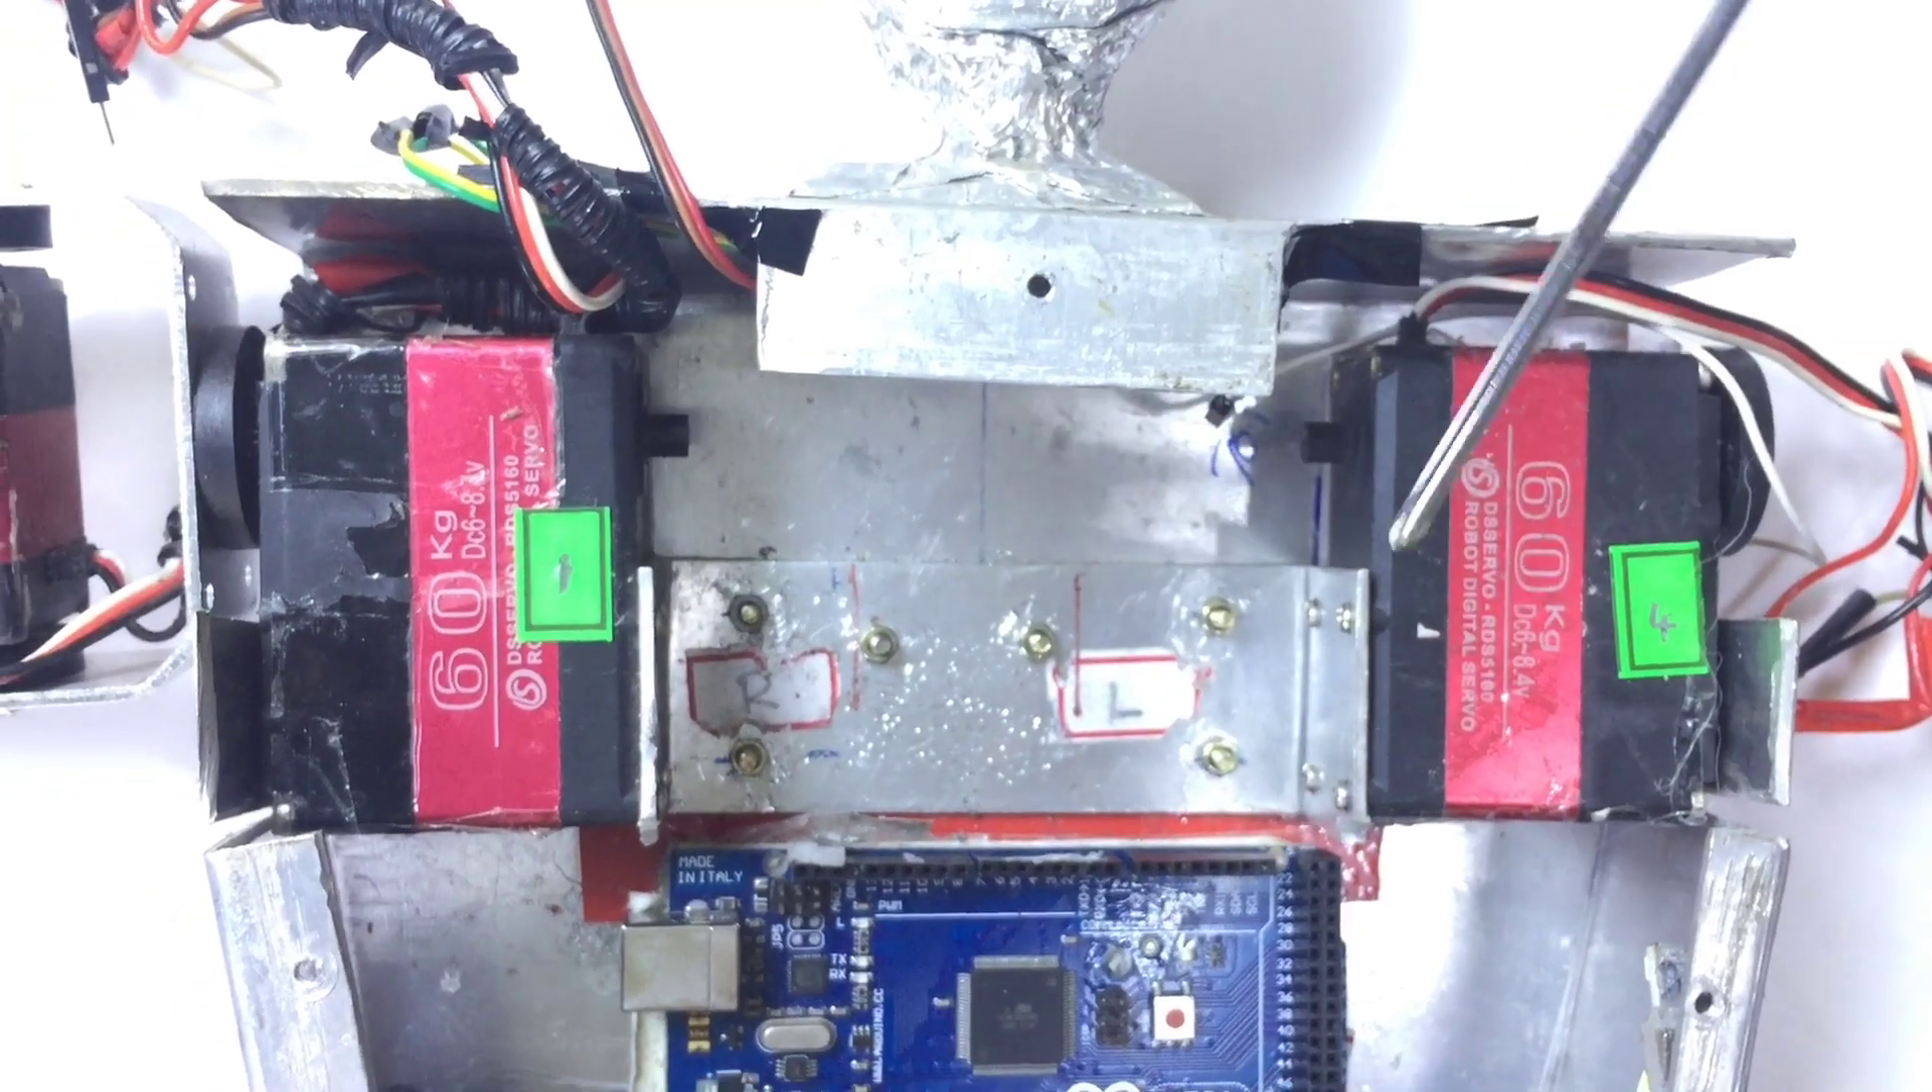The servos 1 and 4 have been attached to the chest box using this U-bracket.